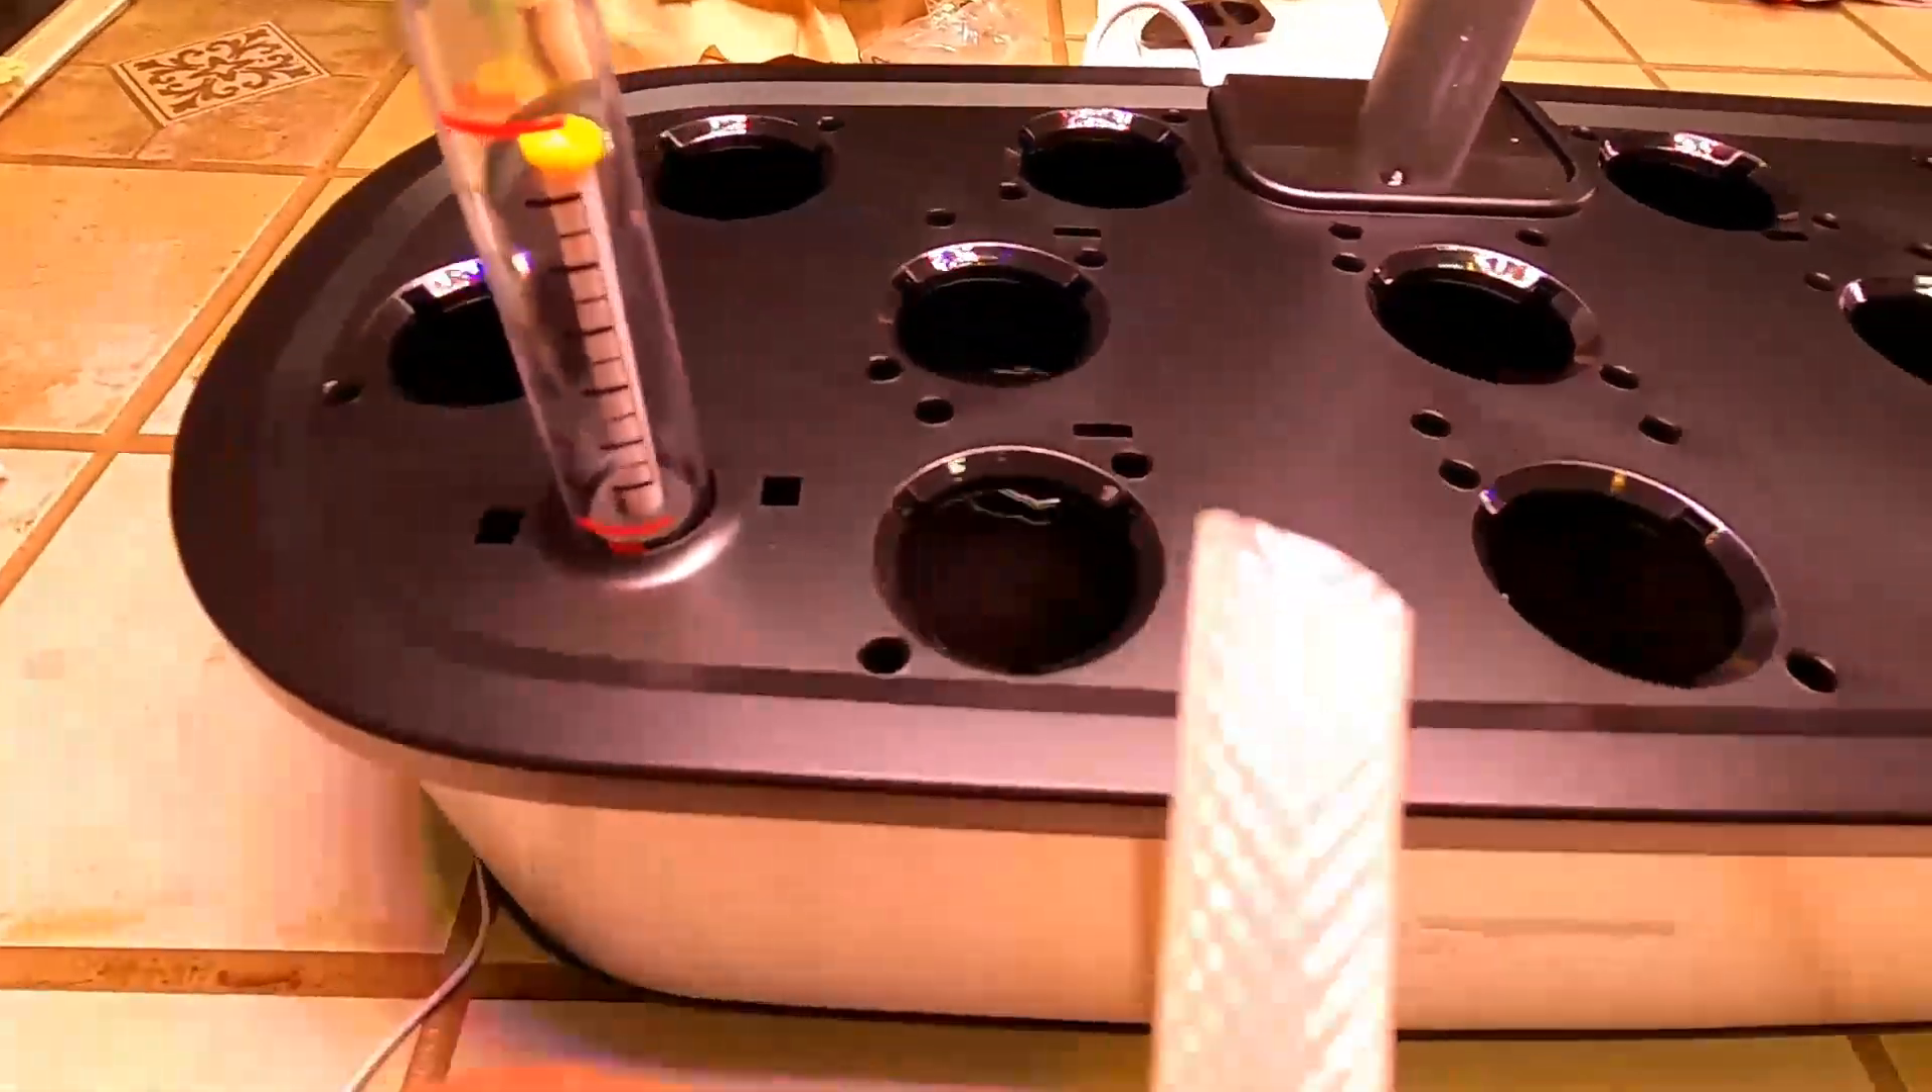Here's a shot of the system with the grow deck on.